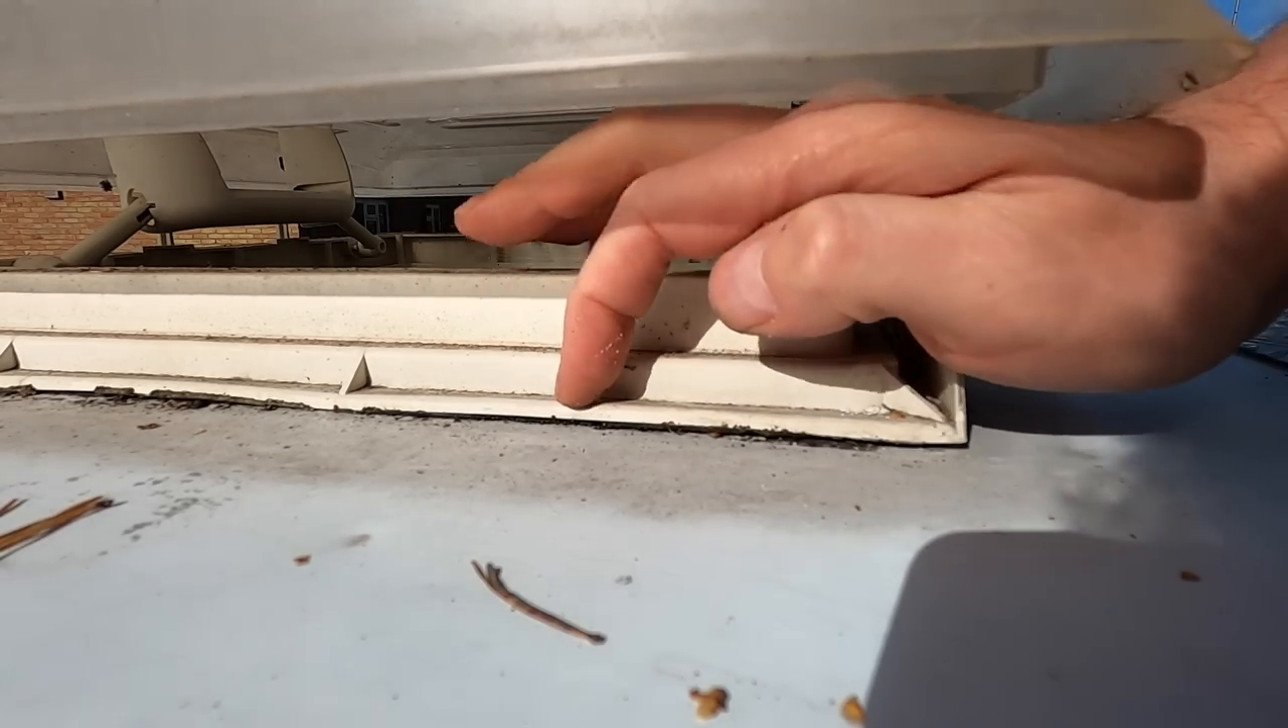Yeah so on the top here you can see that there is a bit of a gap between the roof light and the roof this is probably our problem it seems like there's no seal underneath it anymore.